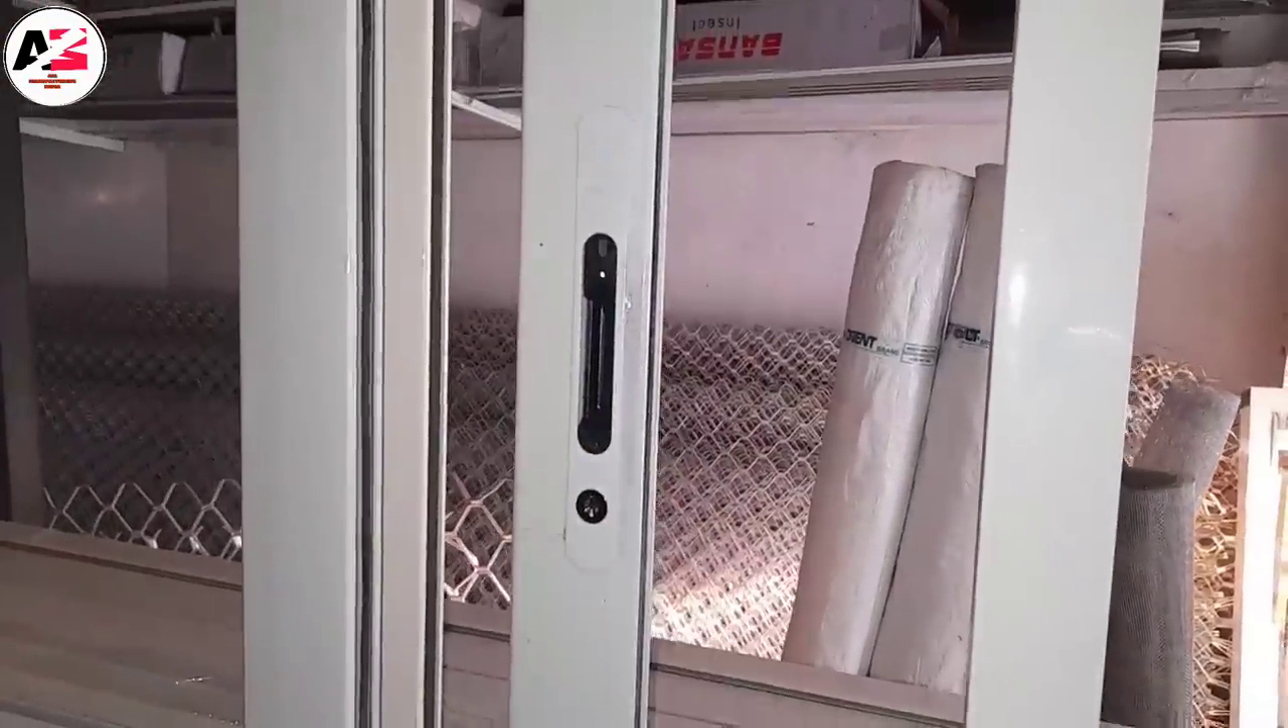तो दोस्तों देख सकते हैं अब हमने lock लगा दिया।